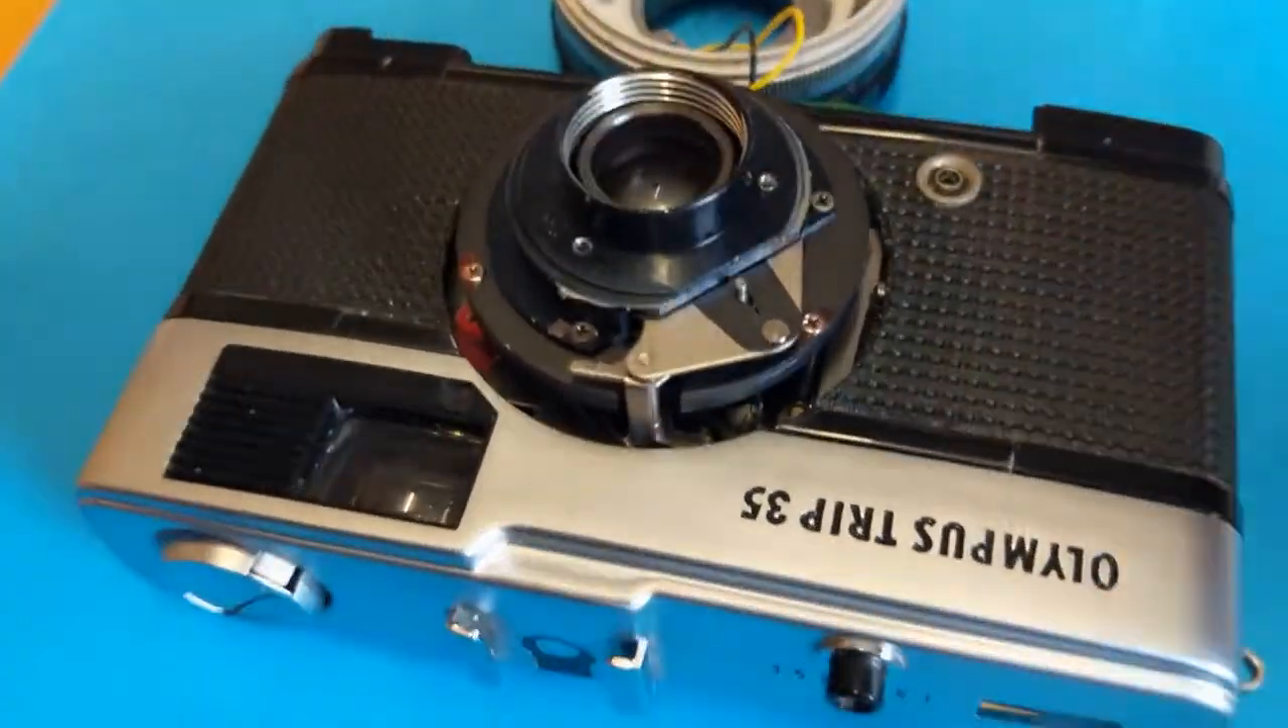Hey guys so i've taken the lens off now and obviously what you want to be doing is they're still attached the wires are still attached so just be careful with that.